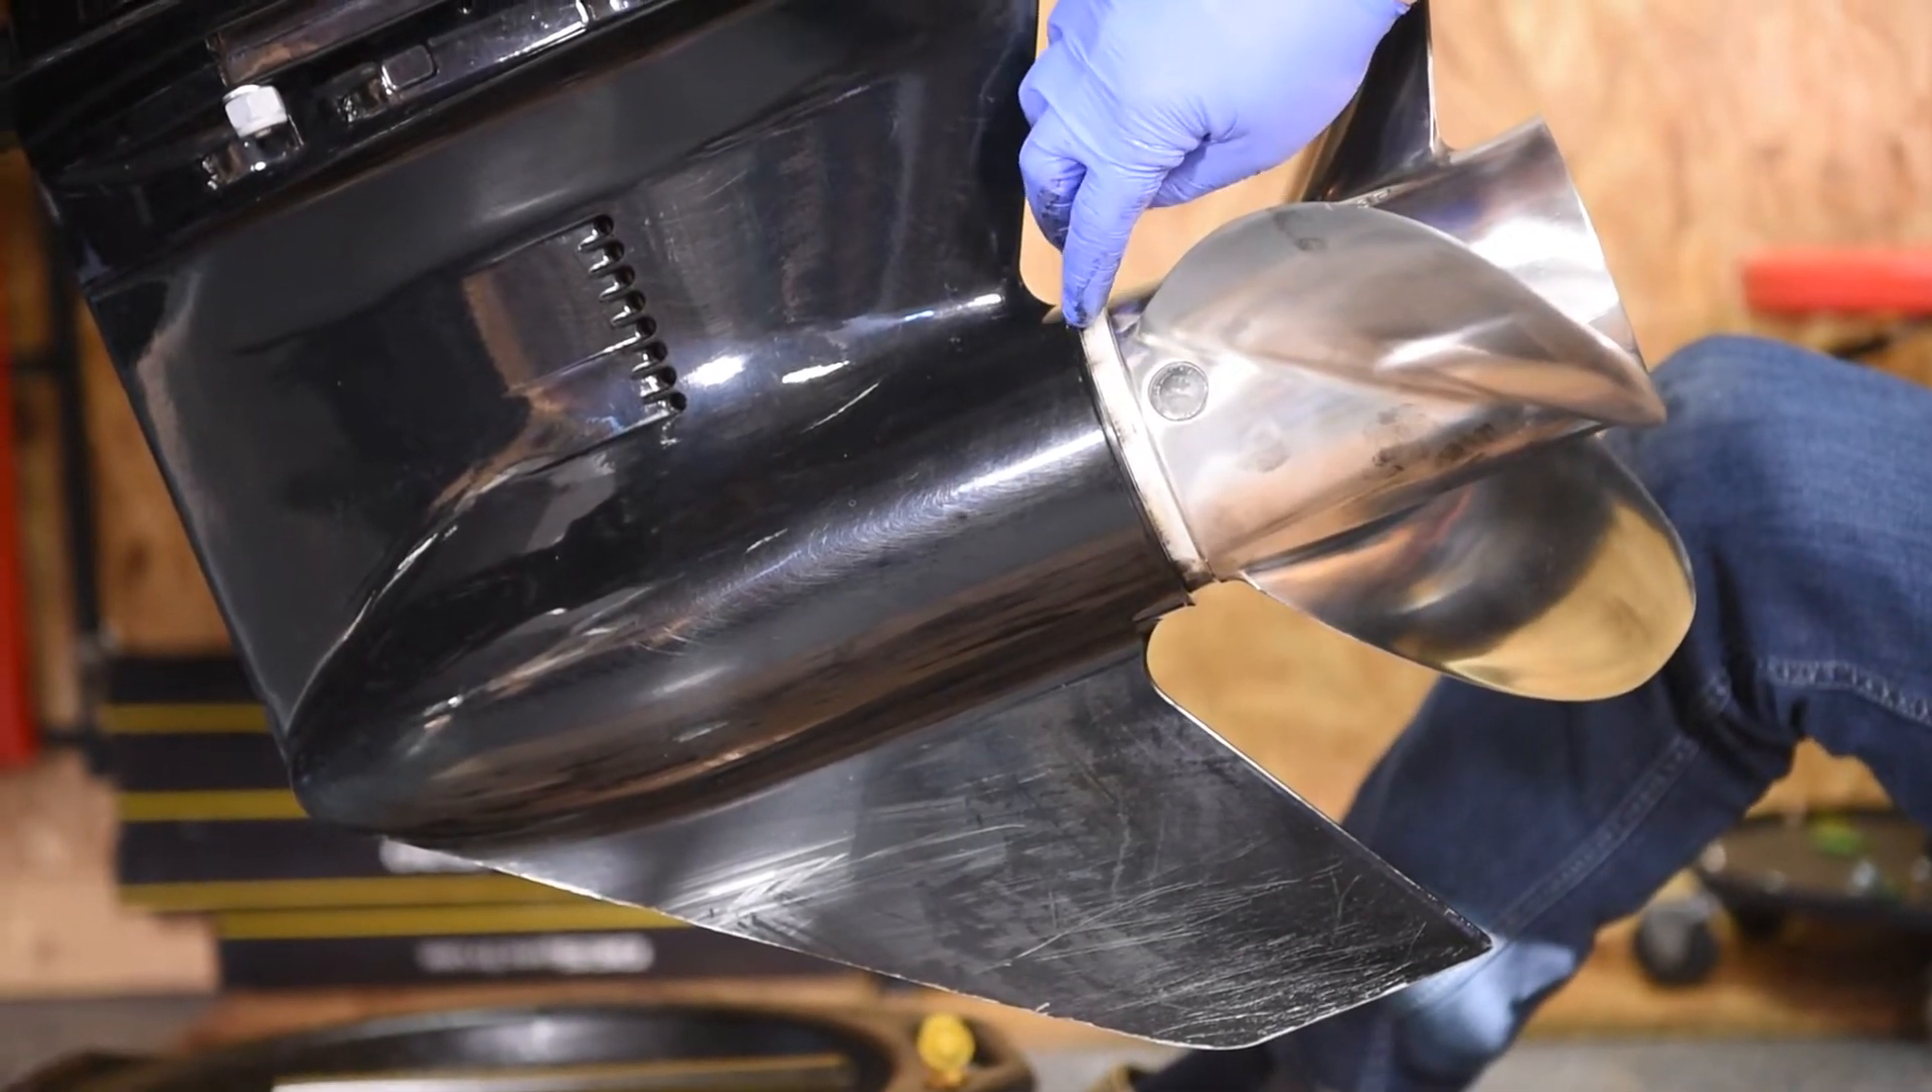So now we've got the prop all the way in it's fitted in.